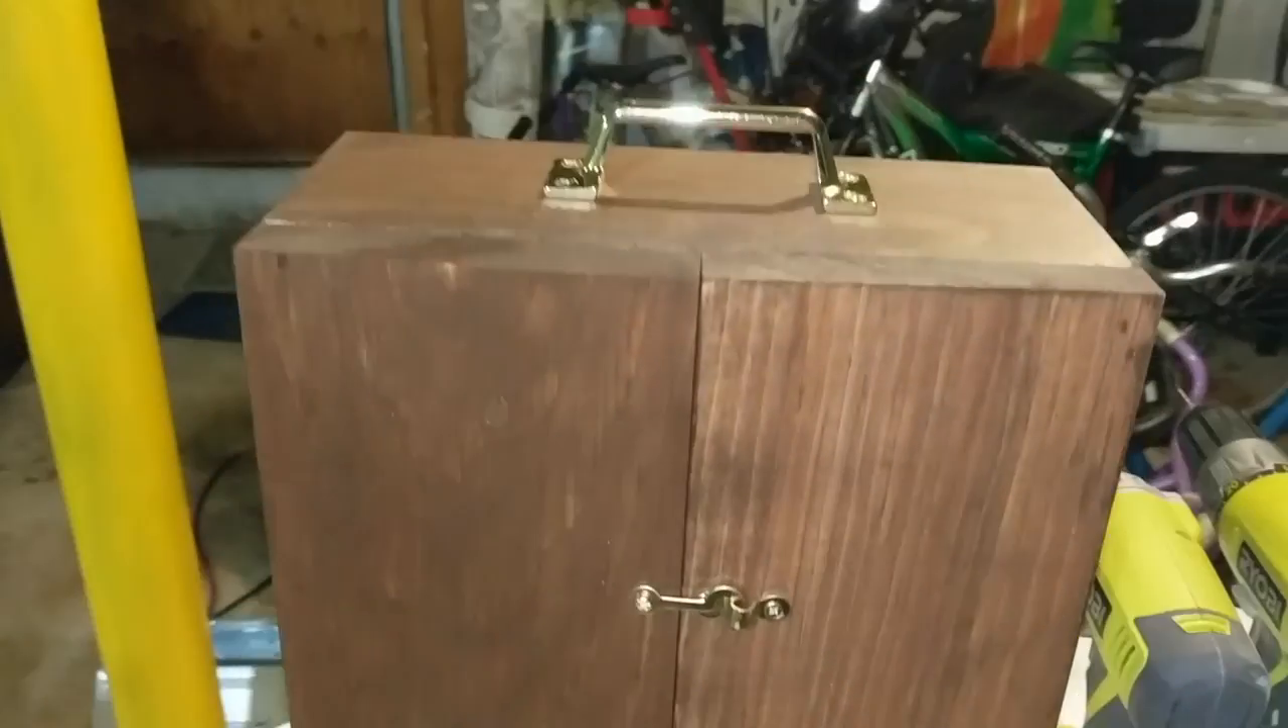My first ever wine bottle and glass holder complete handles on and handle works.